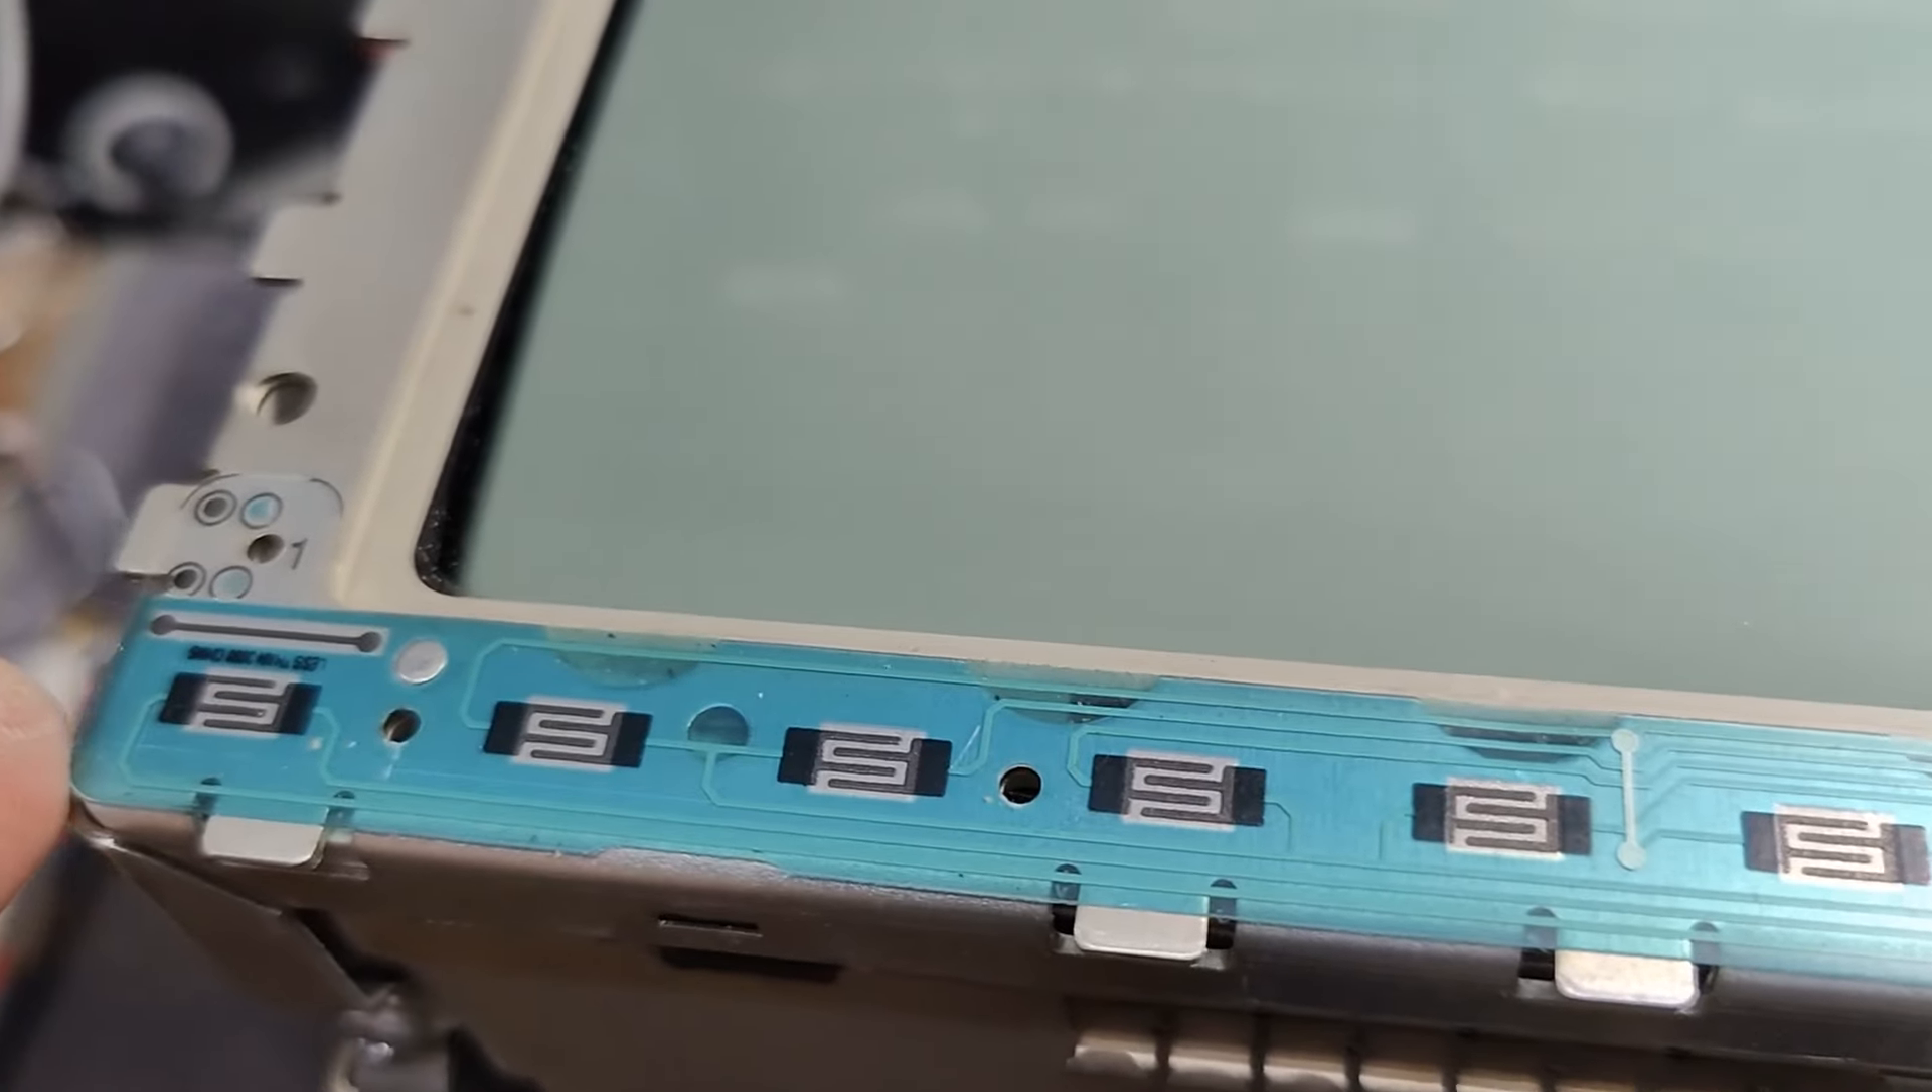So I had to take away the front plastic cover and behind this cover we can now see the menu buttons here.